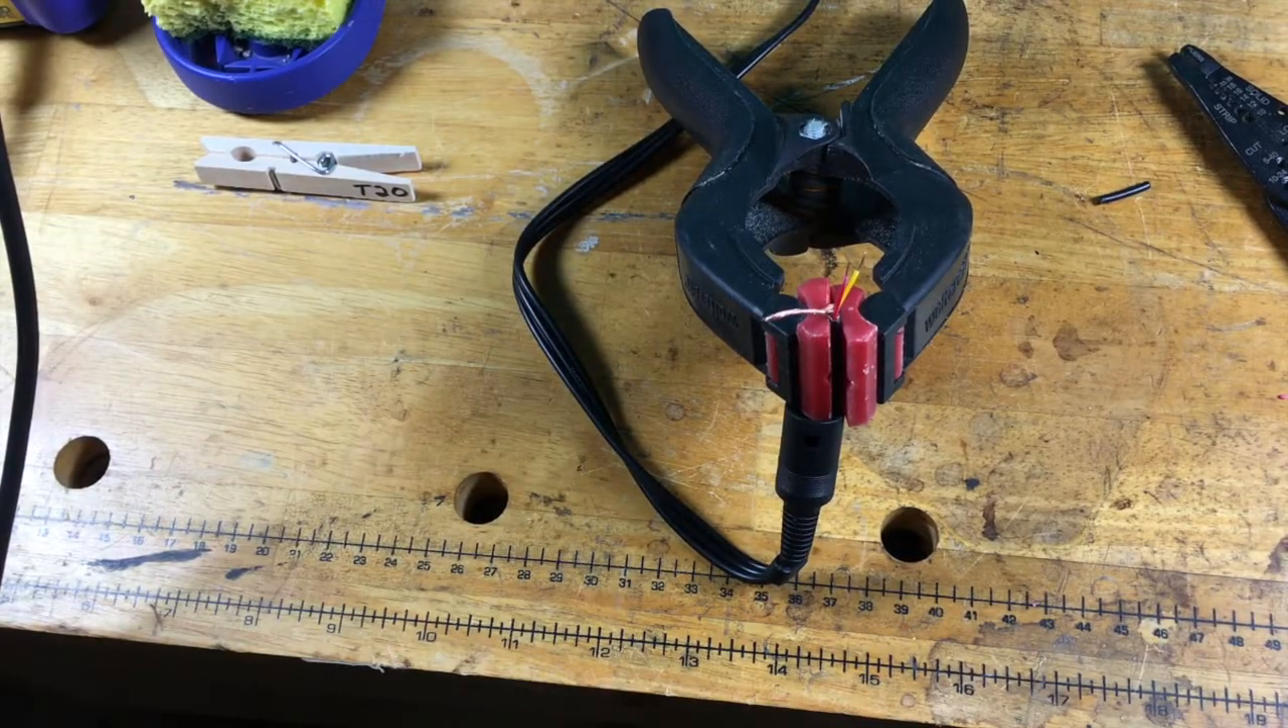So, now I have my cable in my clamp thing.